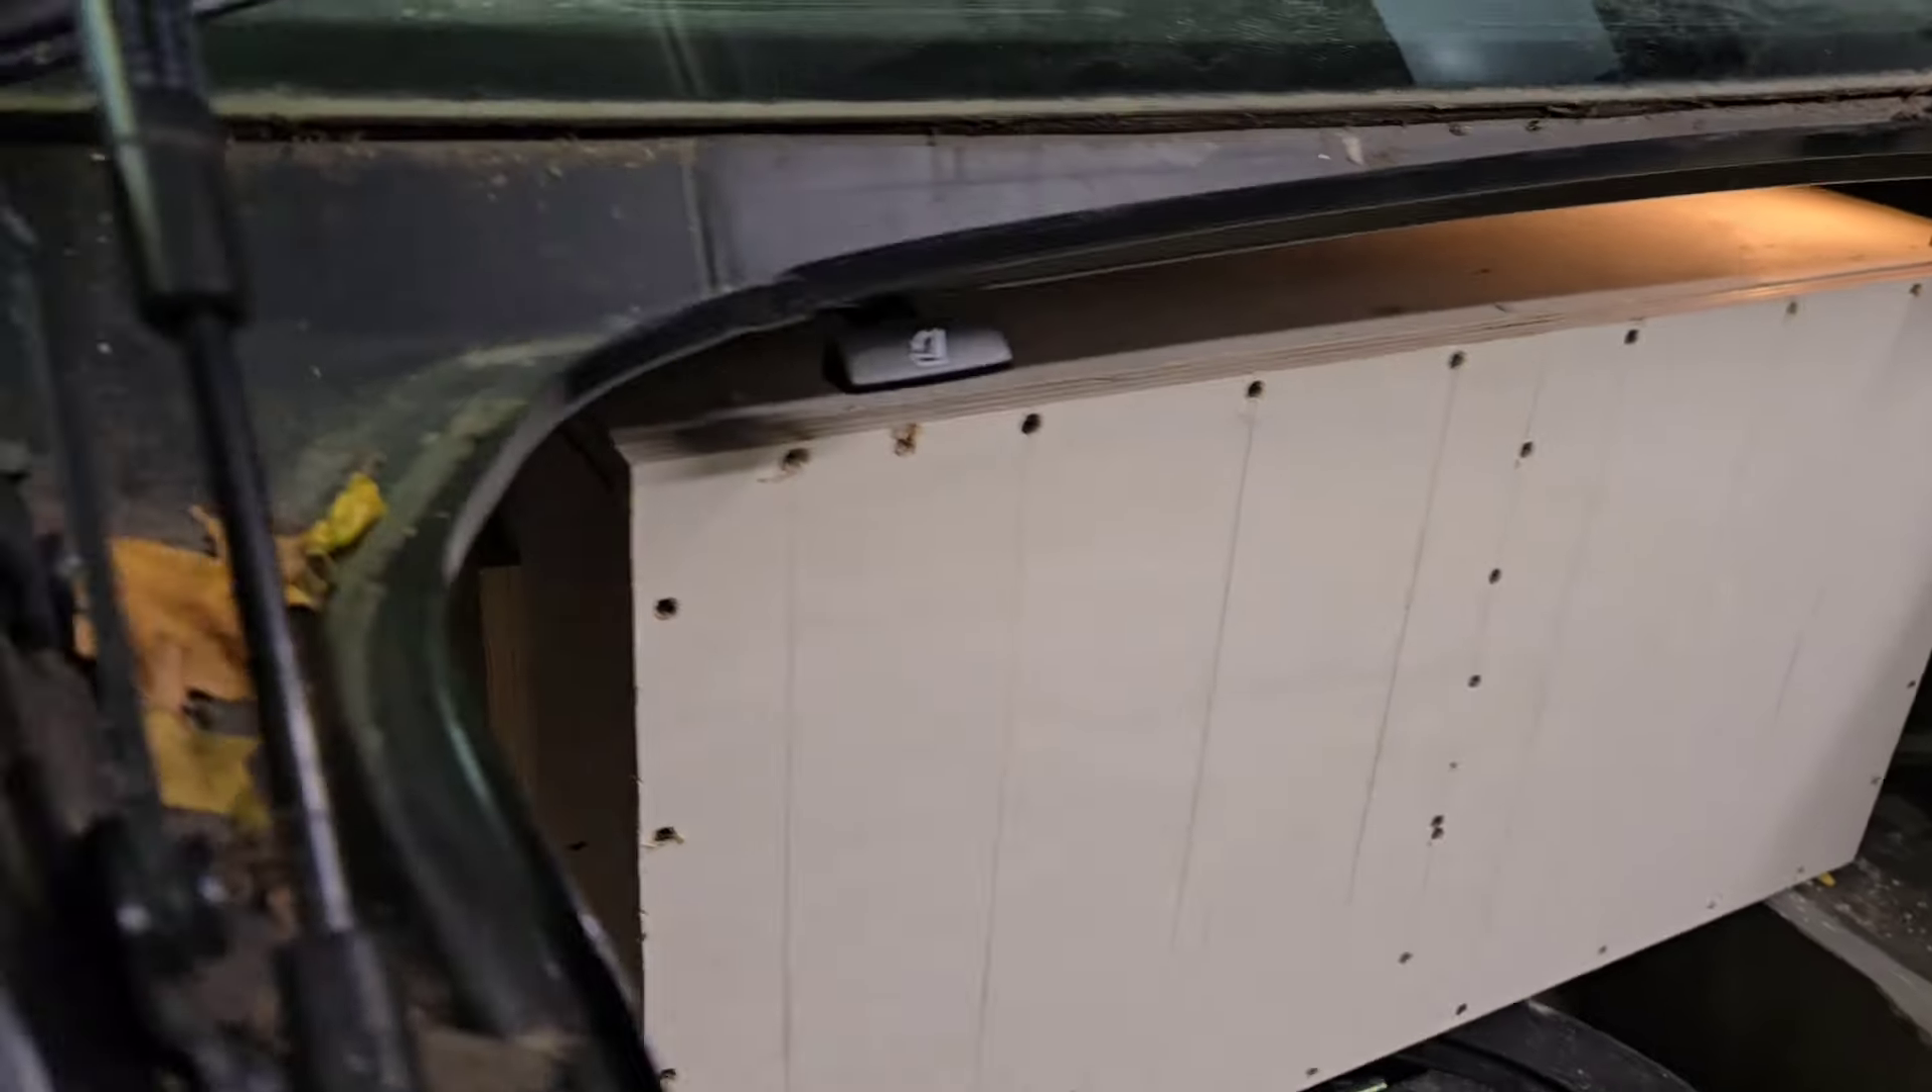Como pueden ver ya le instalé la tapa la tapa trasera.